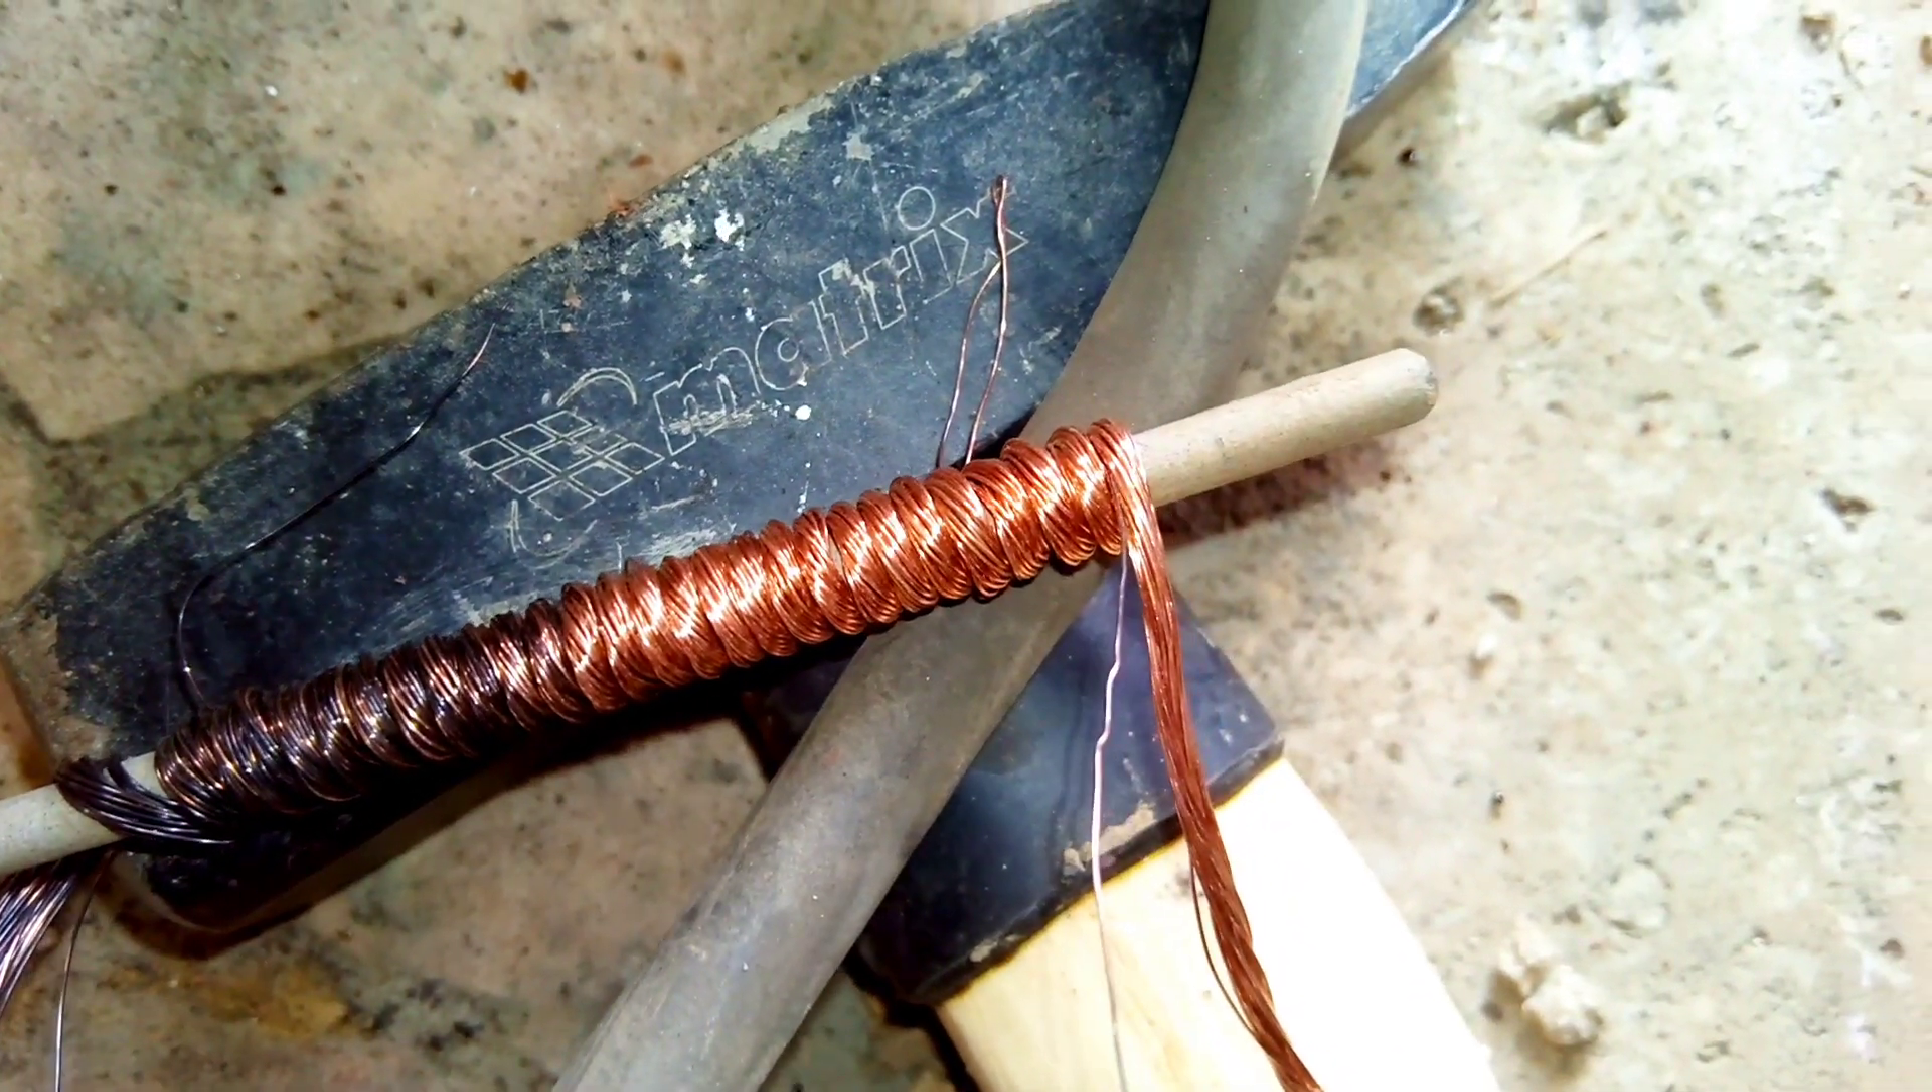Вот, накрутил на электрод проволоку медную.